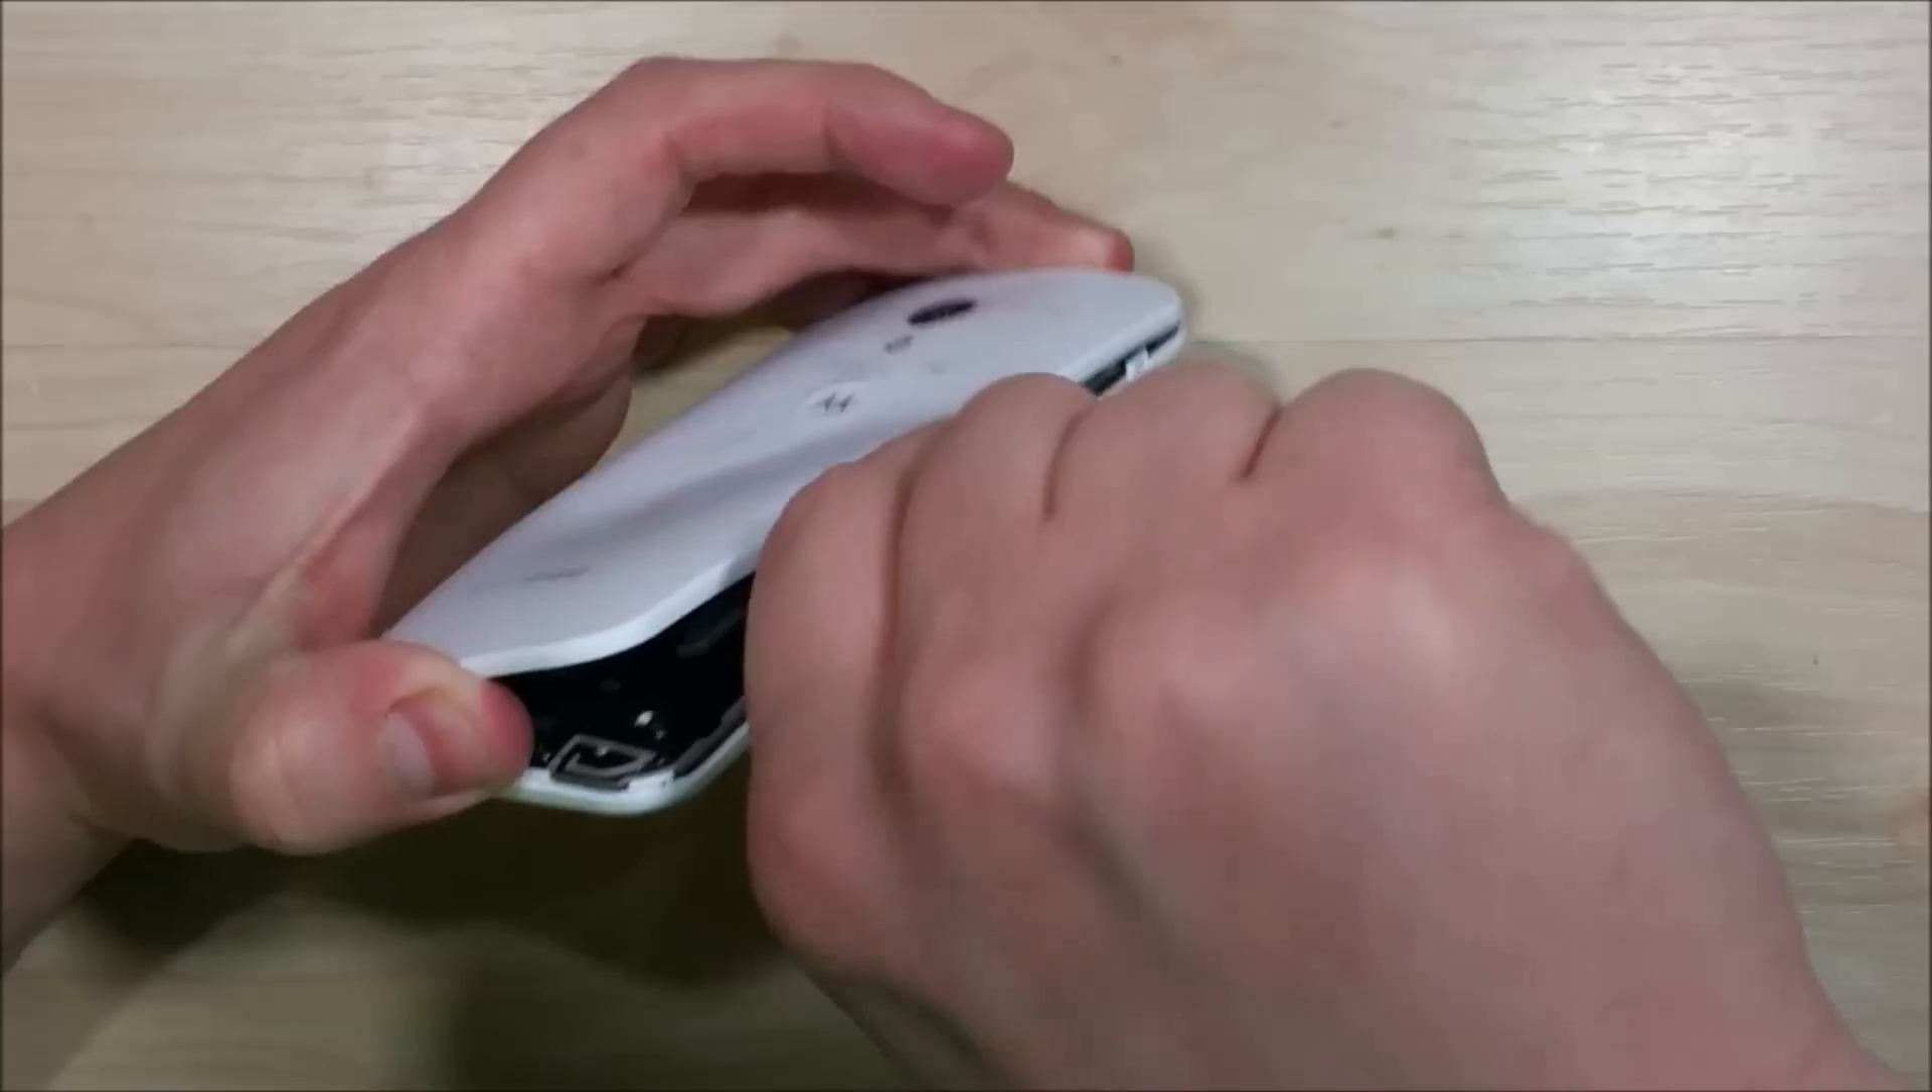You can see that the back of the phone is starting to pull itself away from the battery.